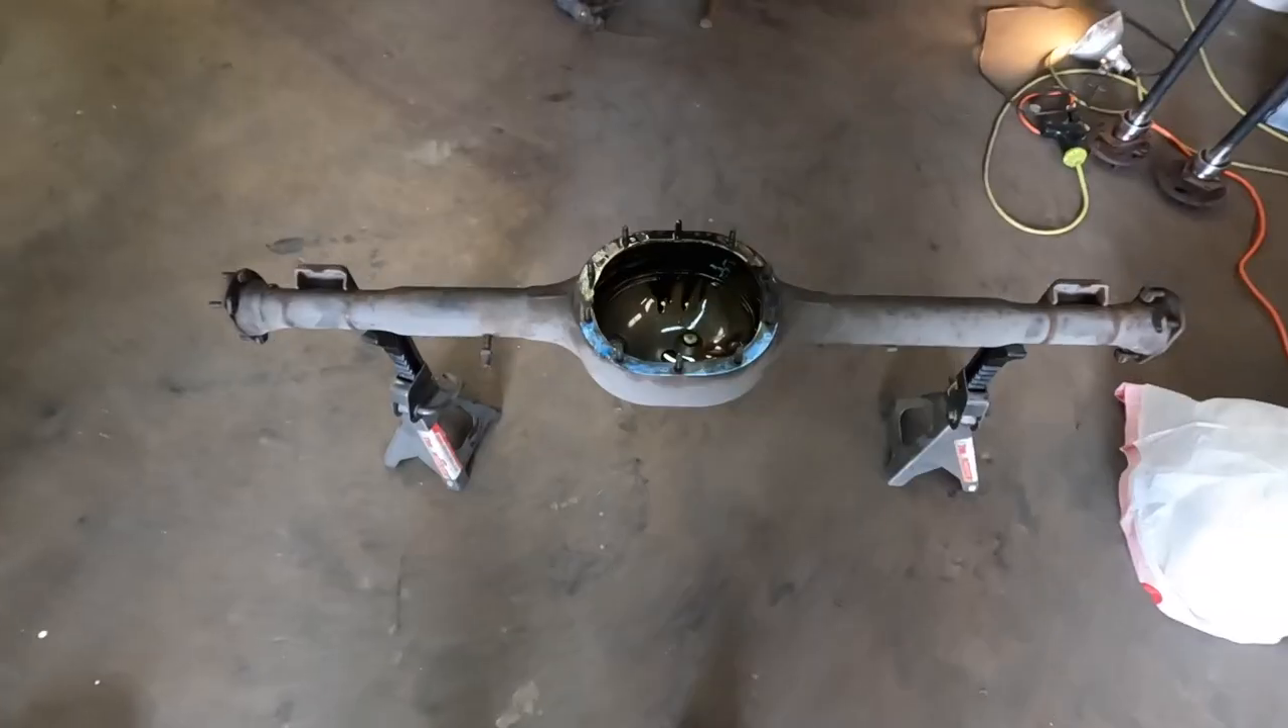So now the axle is out of the car.